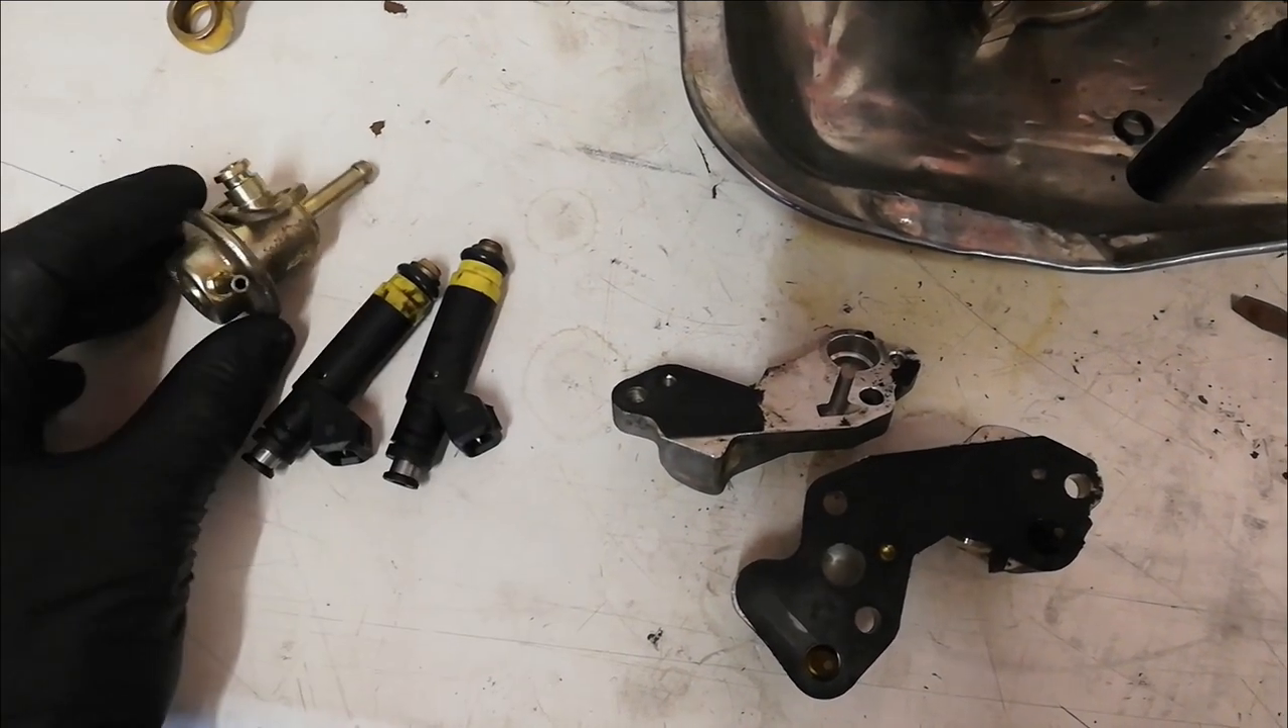So I've got the two injectors out of the throttle bodies.